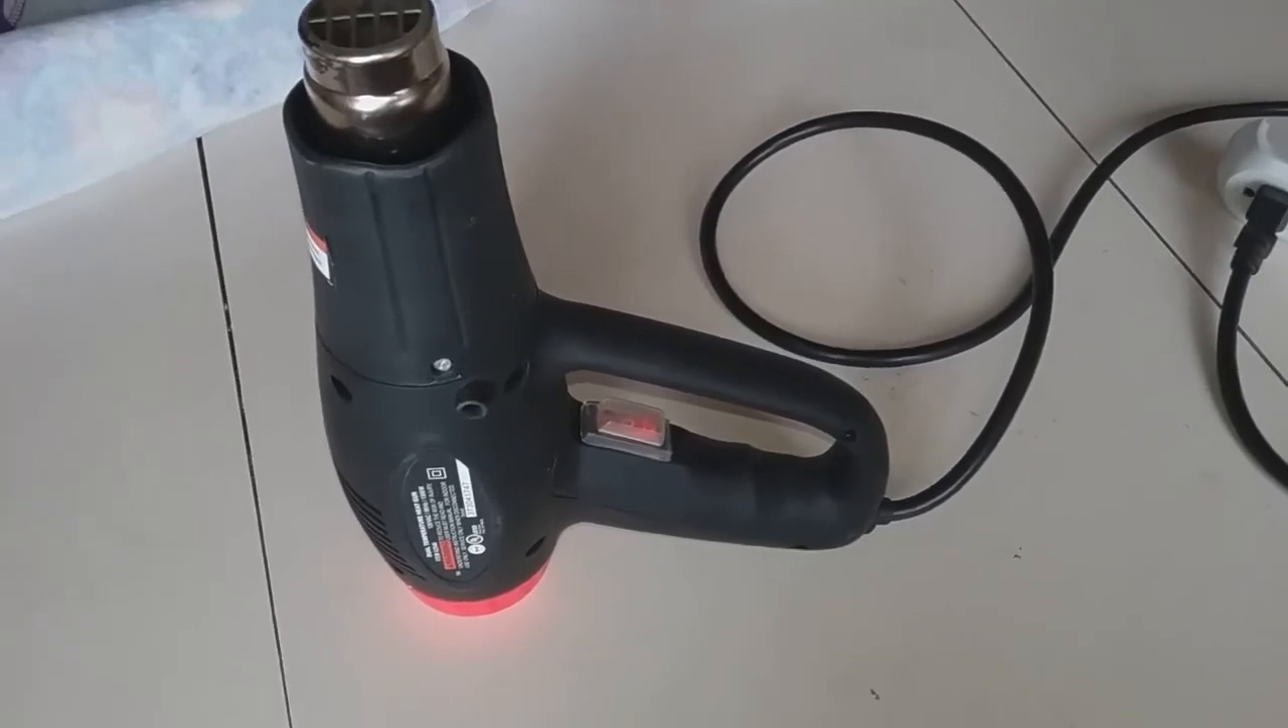So I finally have this heat gun completely back together.